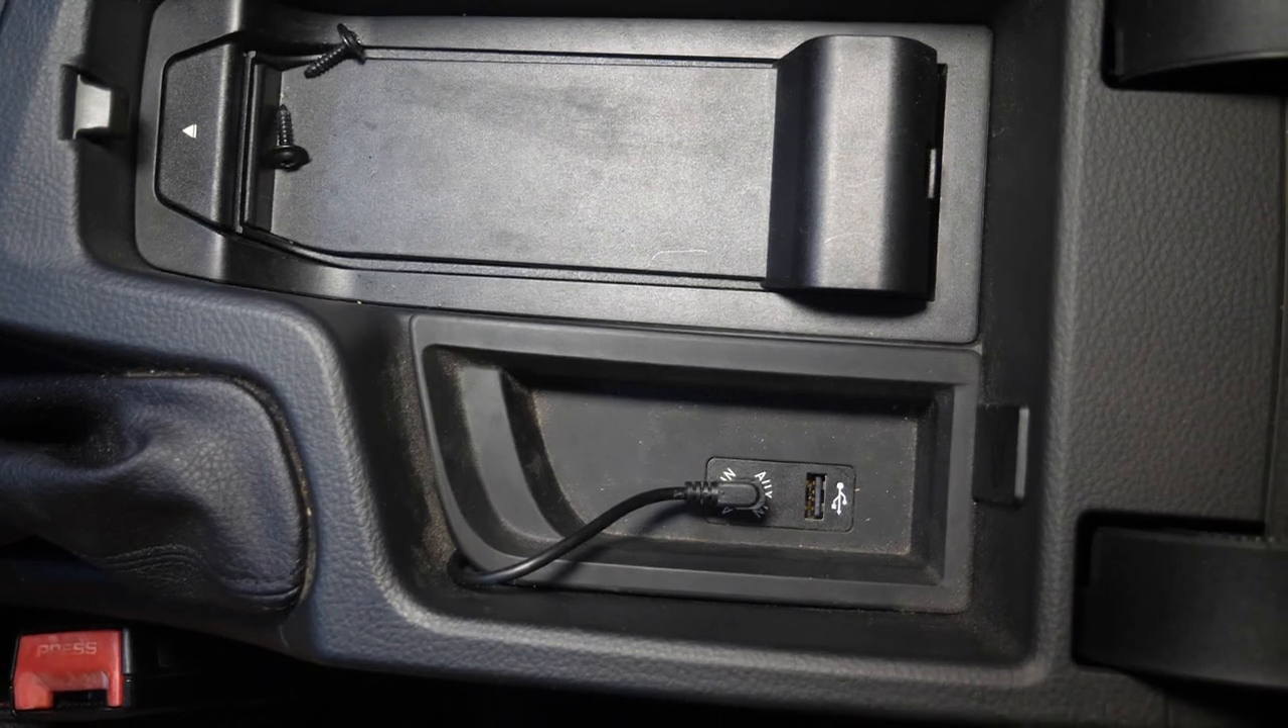Just ran the cable outside of this little trim piece, snapped back down into place, and we have our aux plugged in.